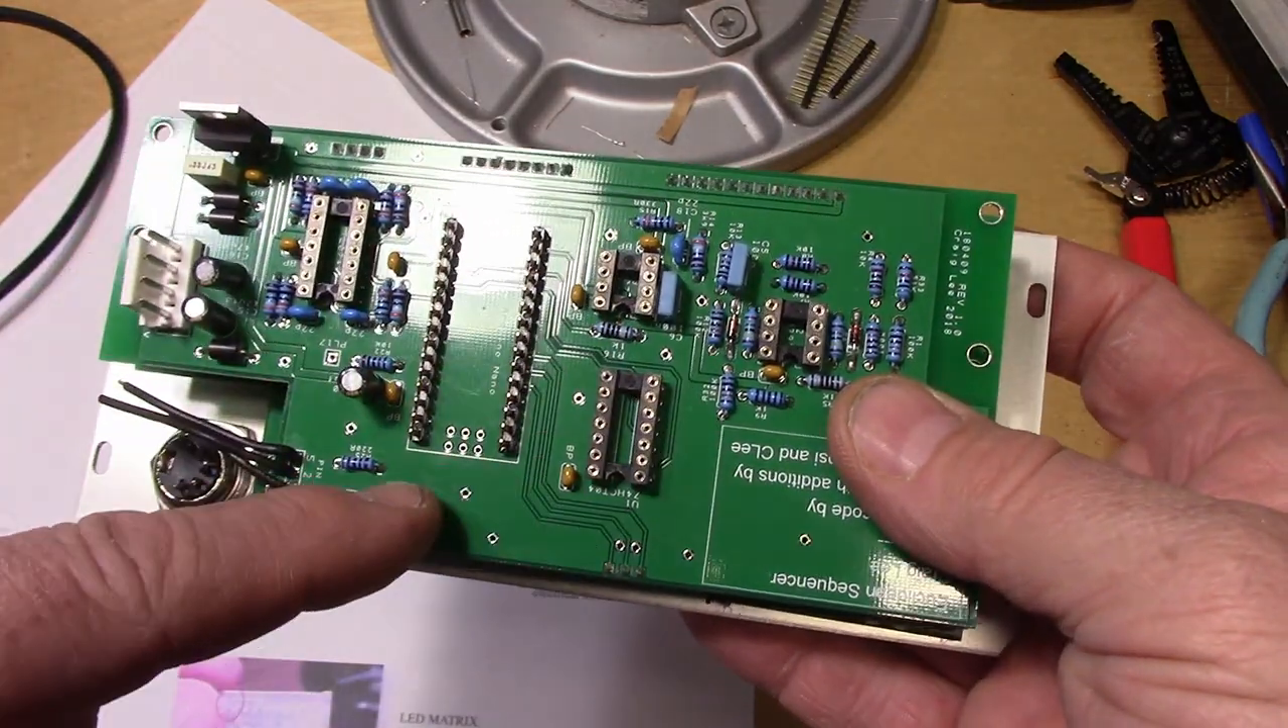Still quite a ways to go. We have to insert all of the ICs into the sockets.